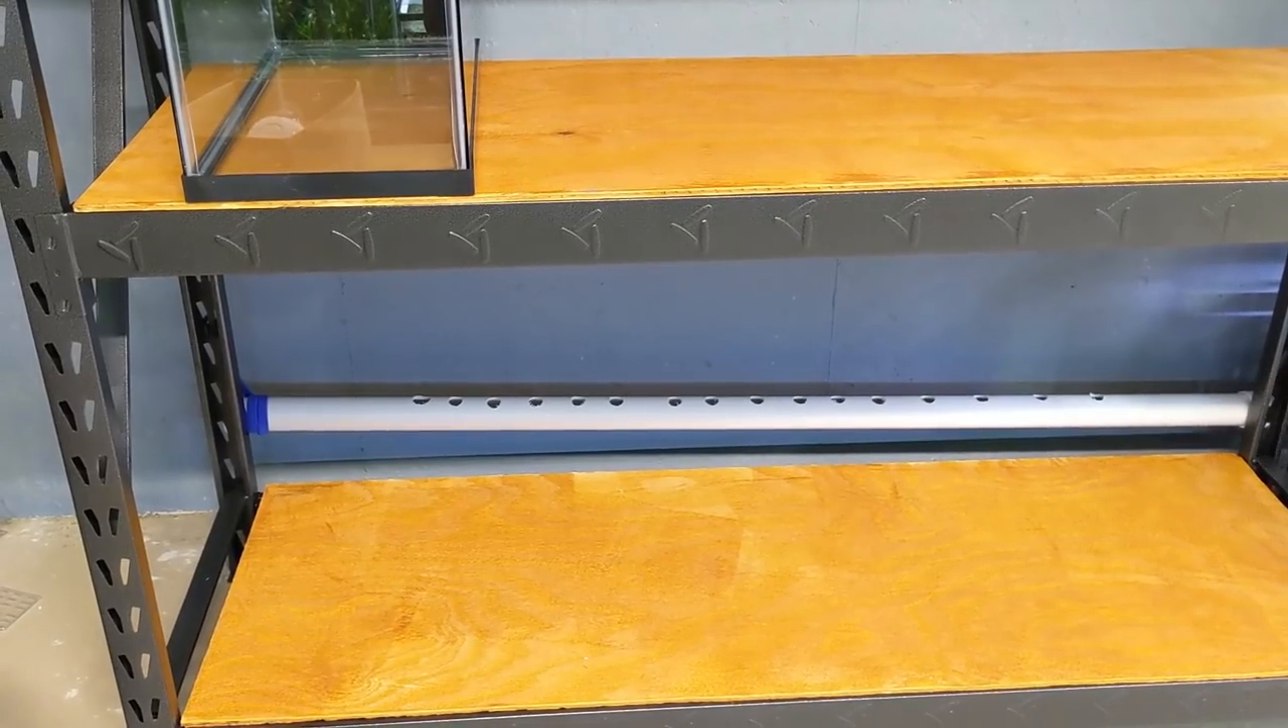I've got the whole overflow drain set up, all the holes drilled so we can start putting in some tanks now.